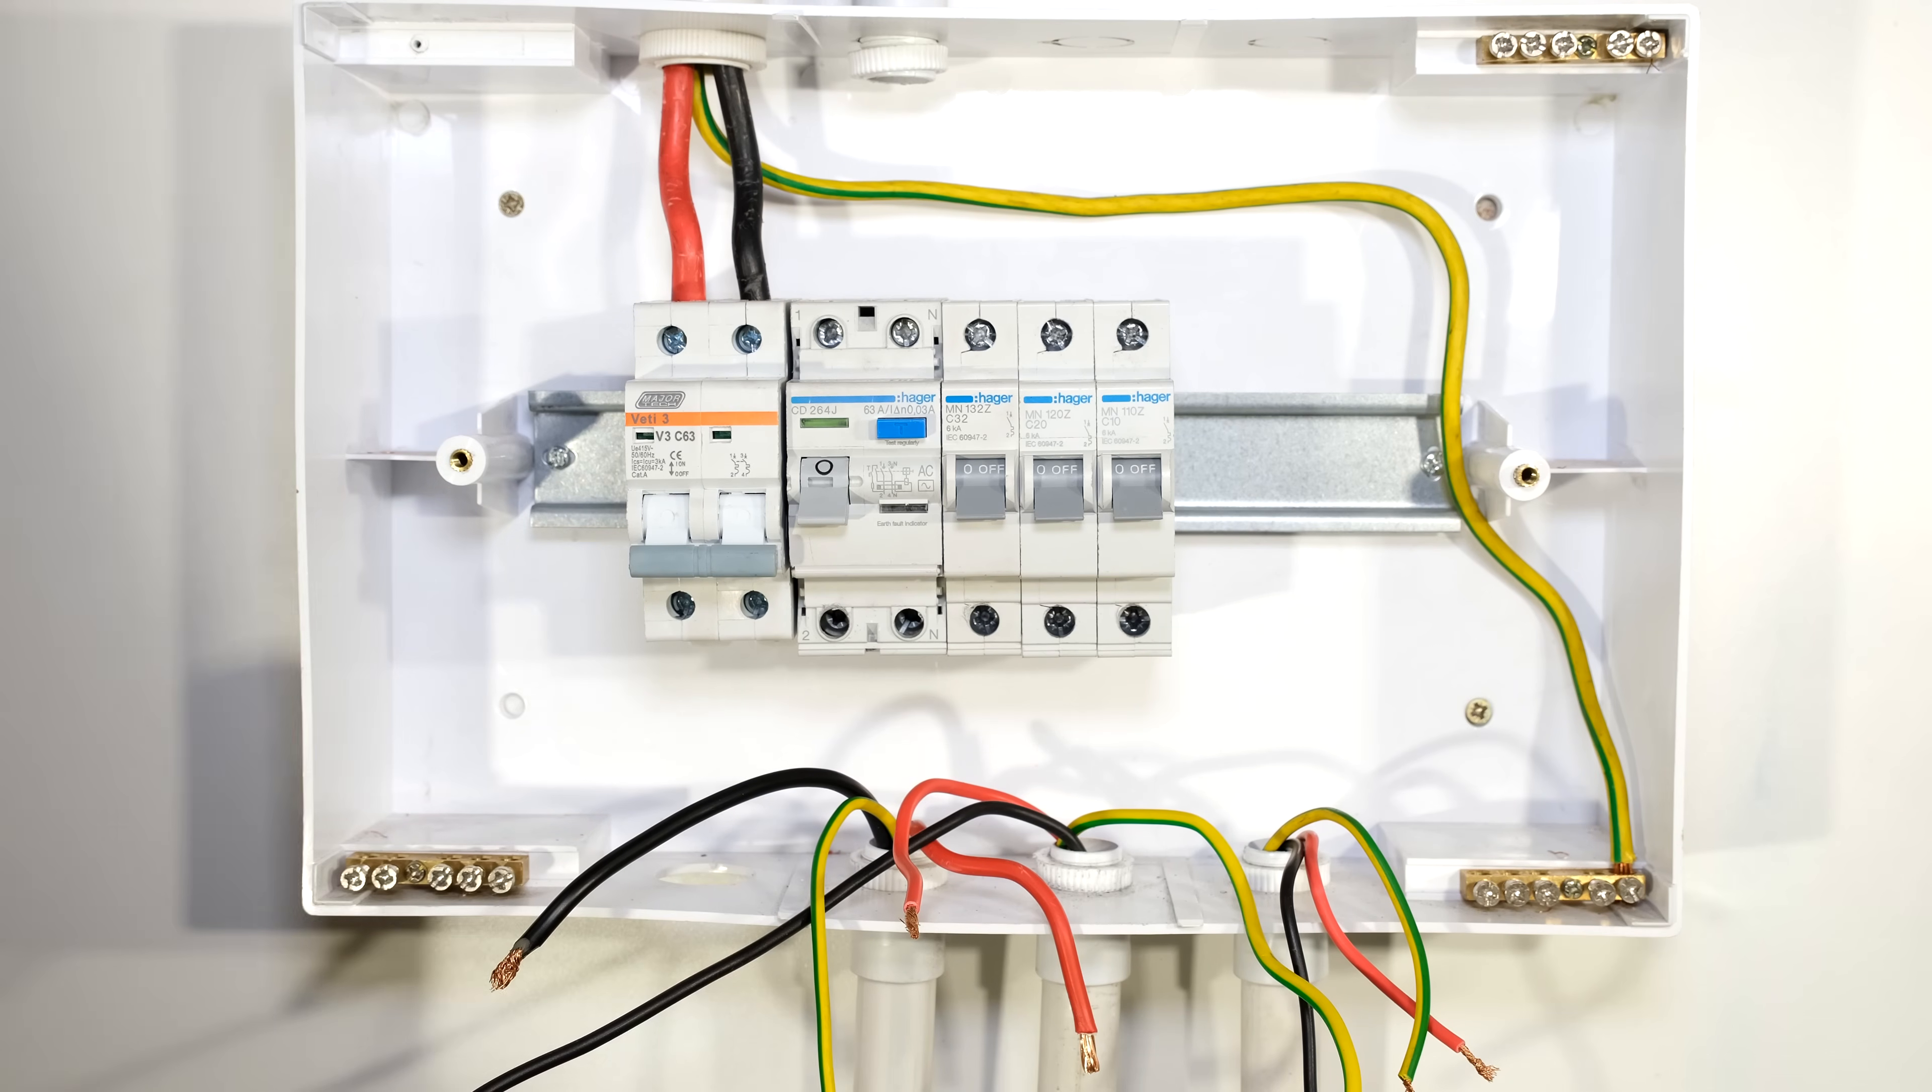I've also connected the live wire coming in and the neutral coming in to my DB board. Notice everything is still off.